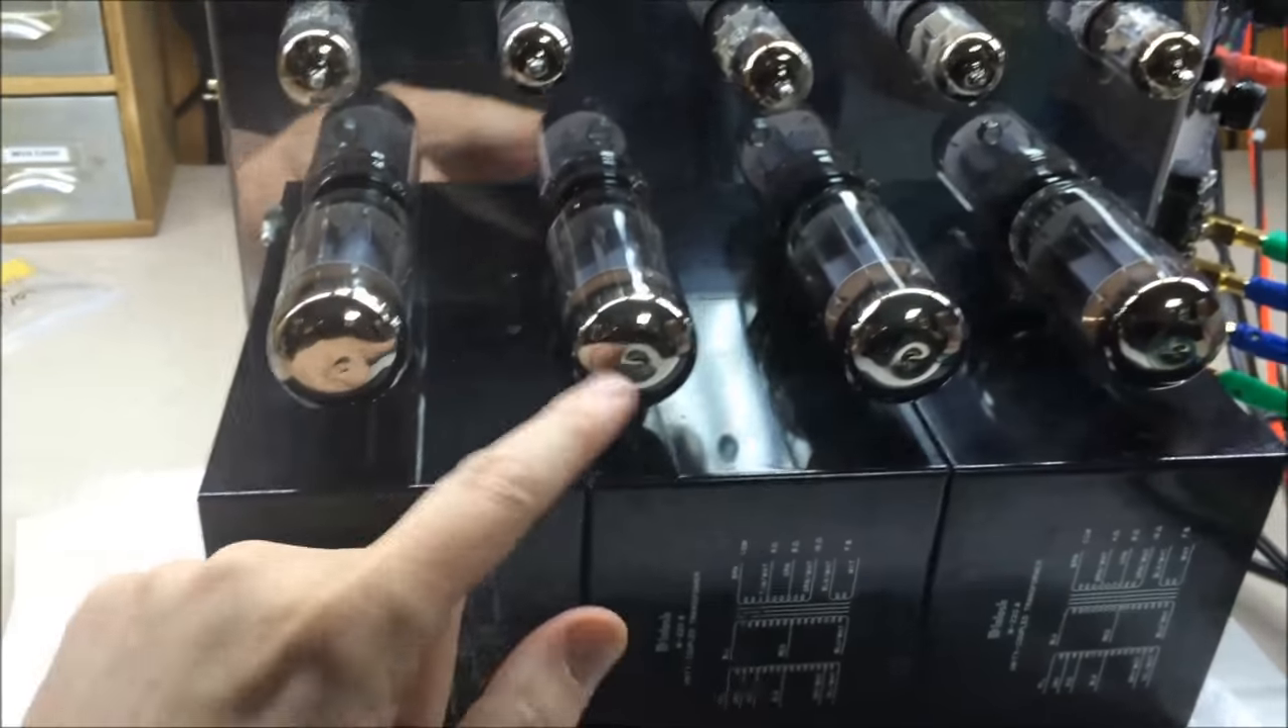Okay at this point as you can see we've installed the four new large bottle um 7591a electro harmonics tubes.